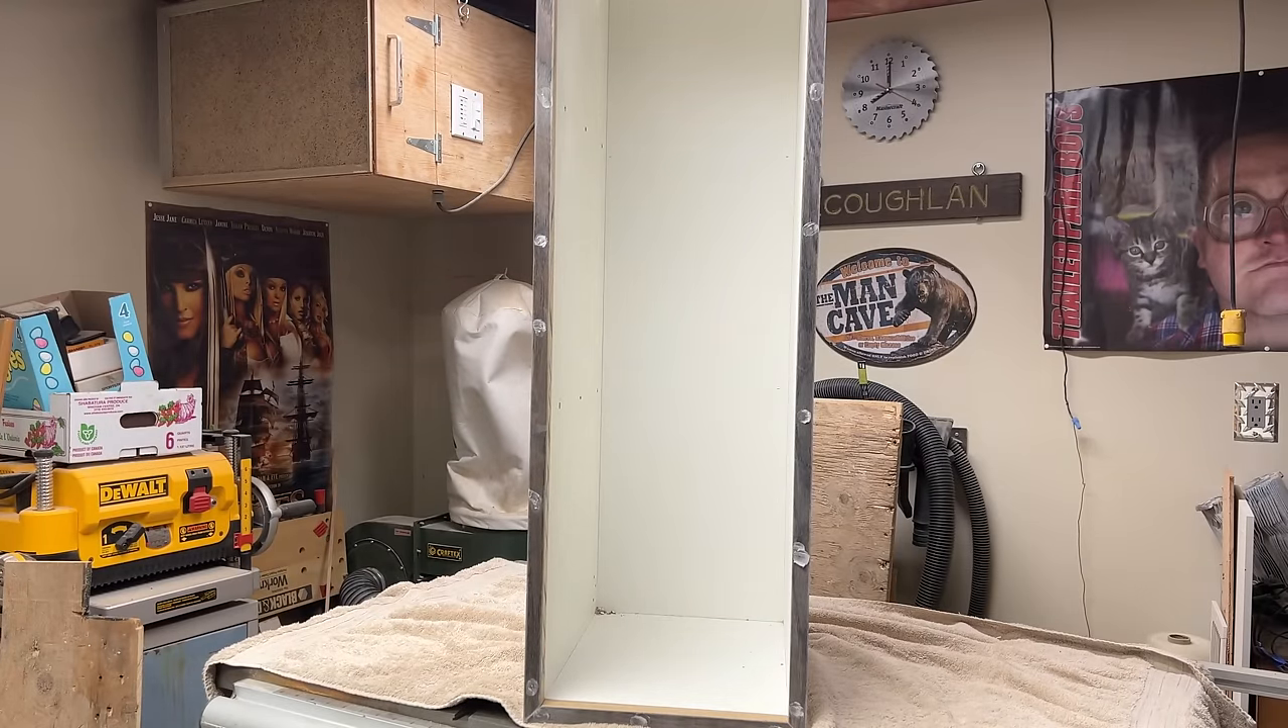Okay so as you can see we've completed the three quarter inch trim around here.